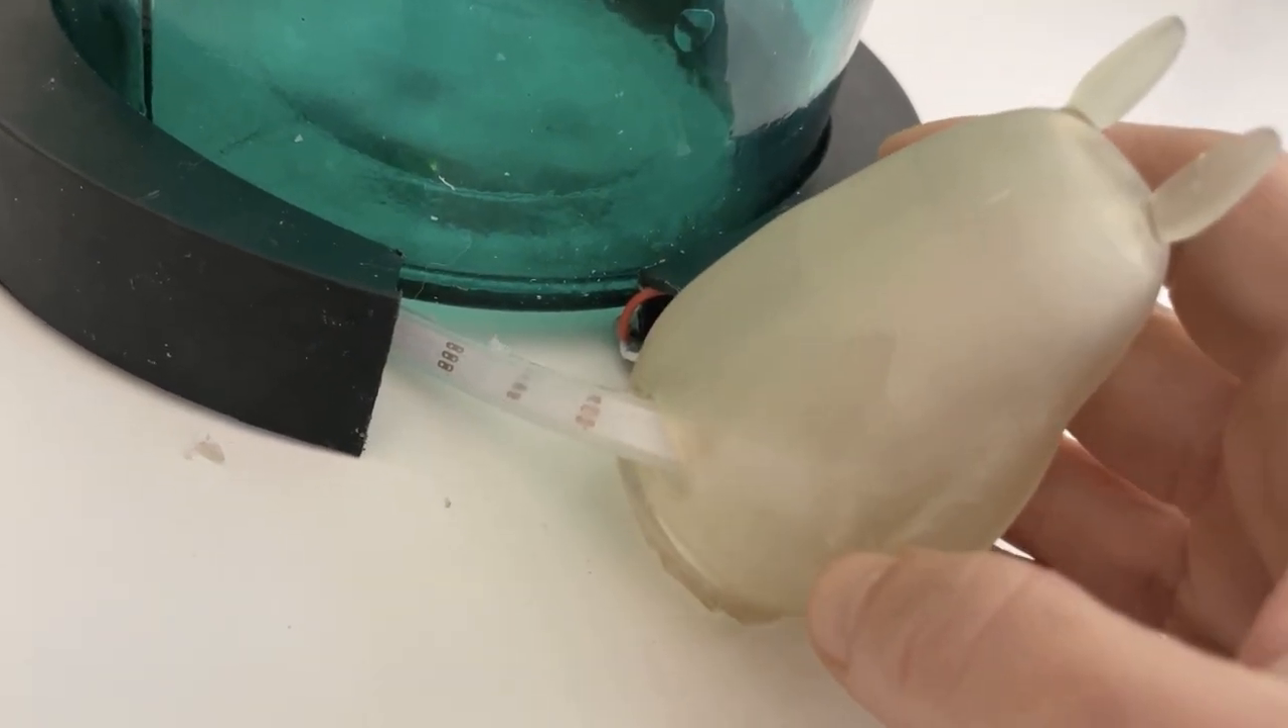Finally, I added a 3D printed Totoro figurine, slipping the end of the Neopixel strip inside to make him glow.